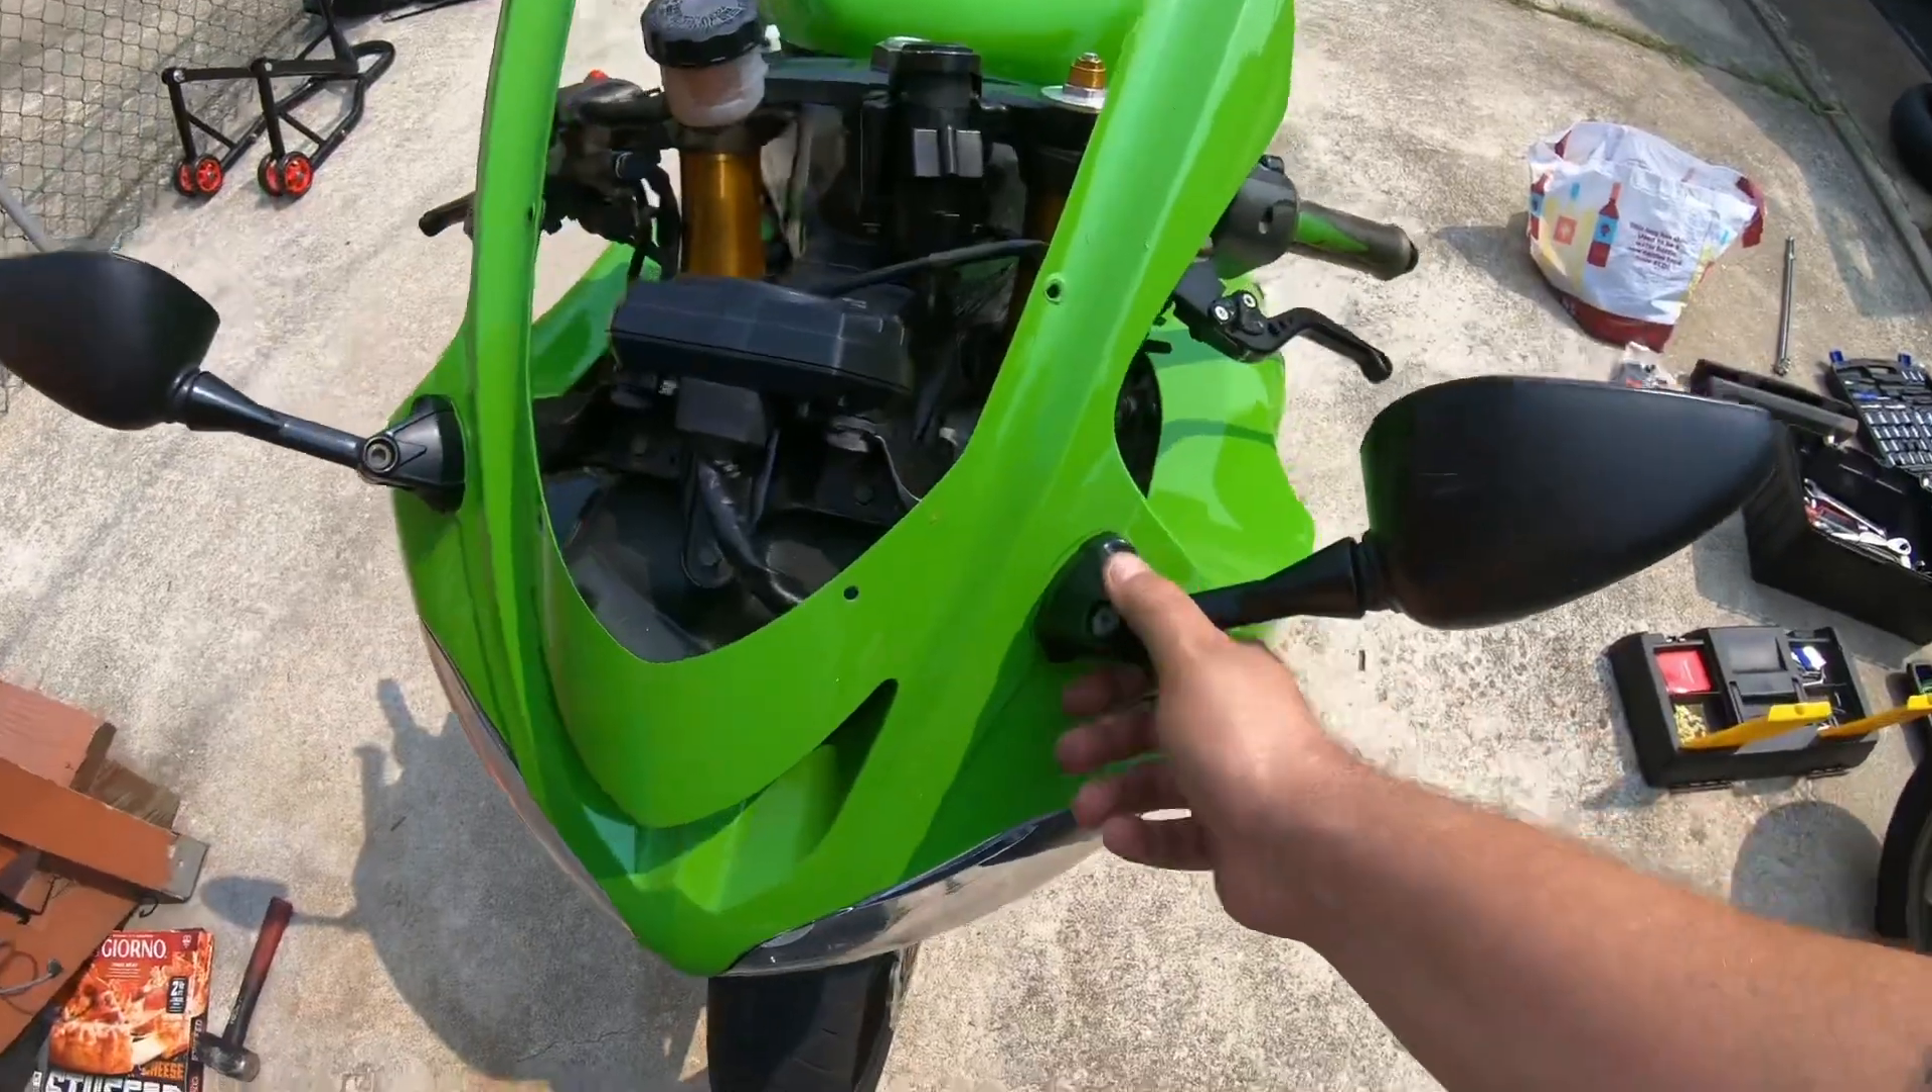I got the mirrors bolted down so there's the front end.